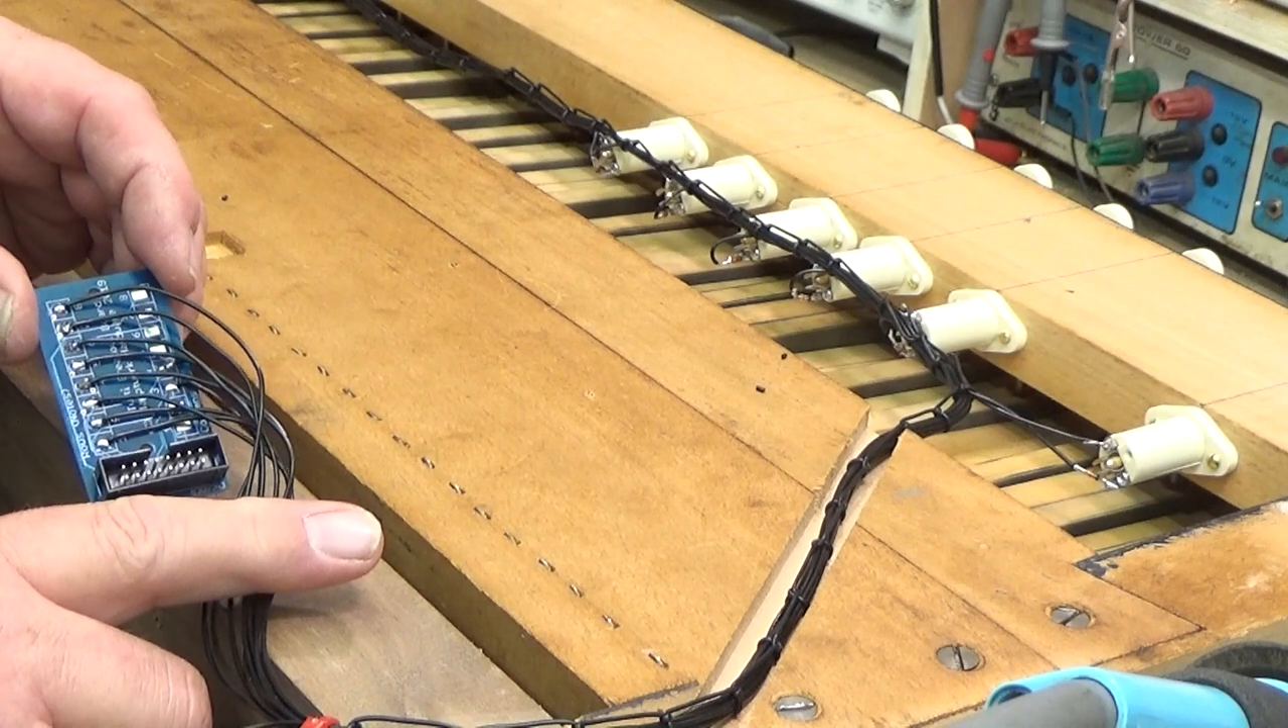I've finished connecting the wires to the breakout board now so that's all done already so I've just got to finish this little bit of lacing.